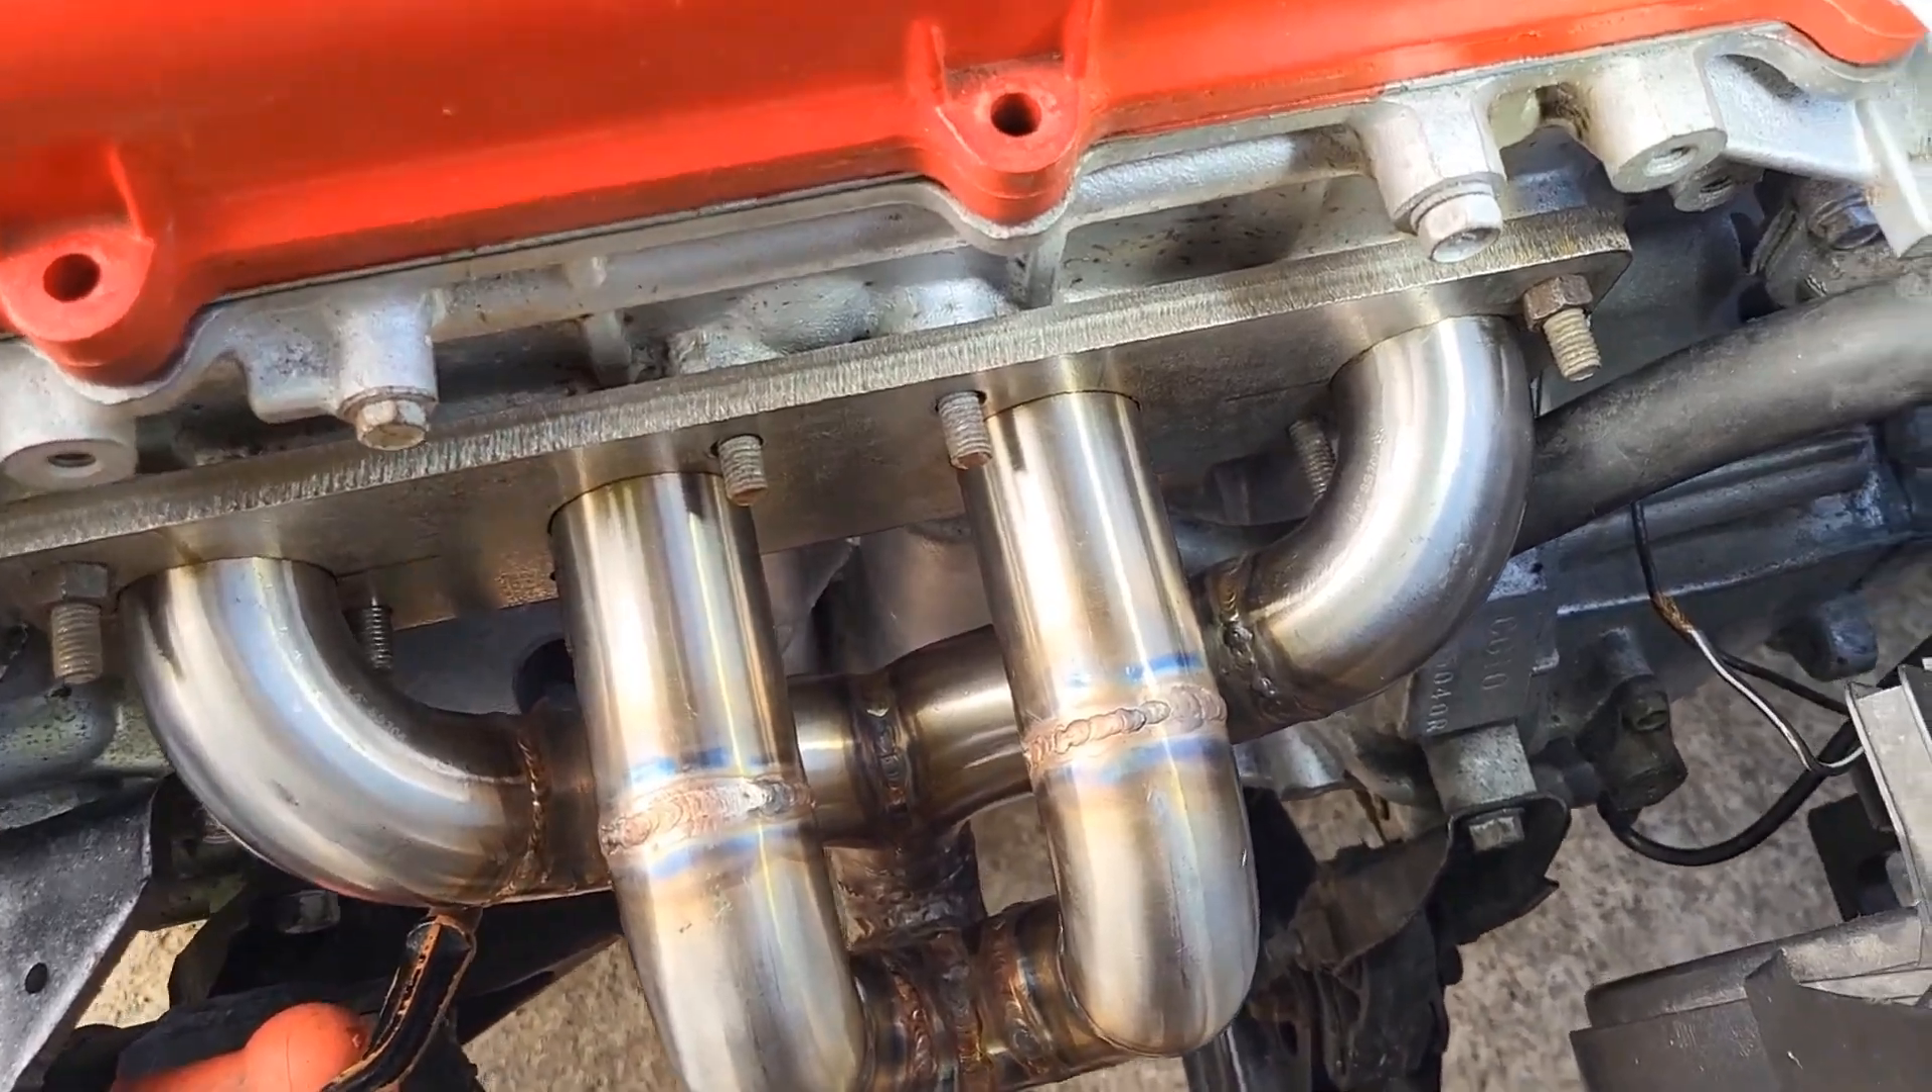The manifold now fits onto the engine.